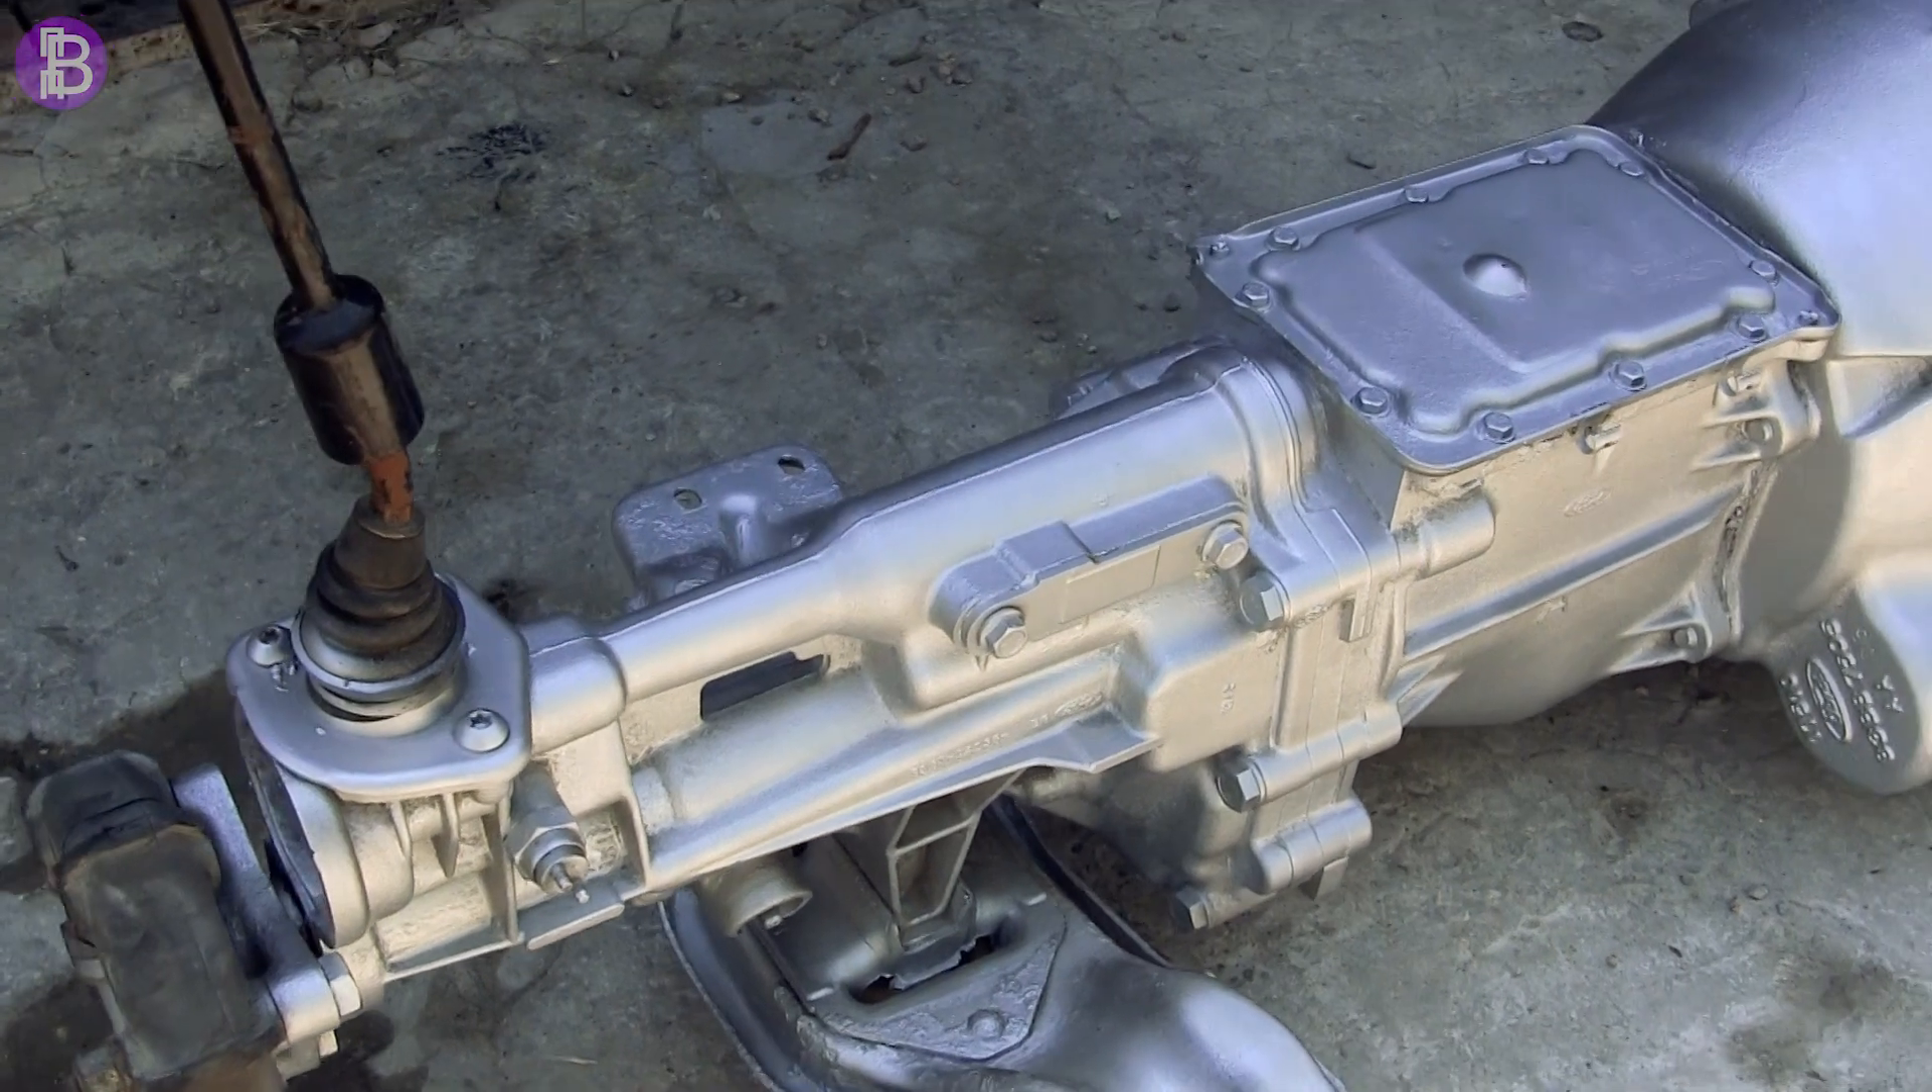Вот наша коробка В положении В котором она Находится на автомобиле Вся покрашенная Выглядит Здоровски Осталось только ее поставить В машину.